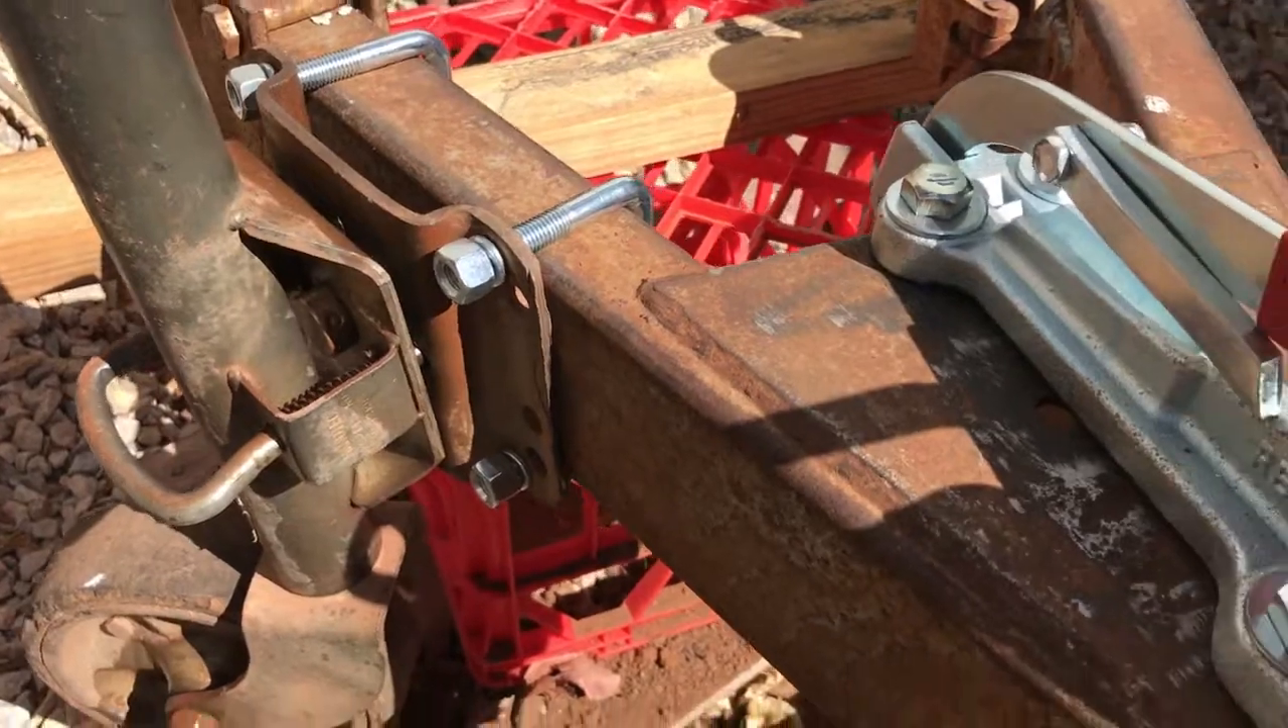Okay so we've got the new tow hitch and jockey wheel in place obviously bolts just need to be all tightened up and once everything's painted with the rust kill it'll all blend in beautifully.